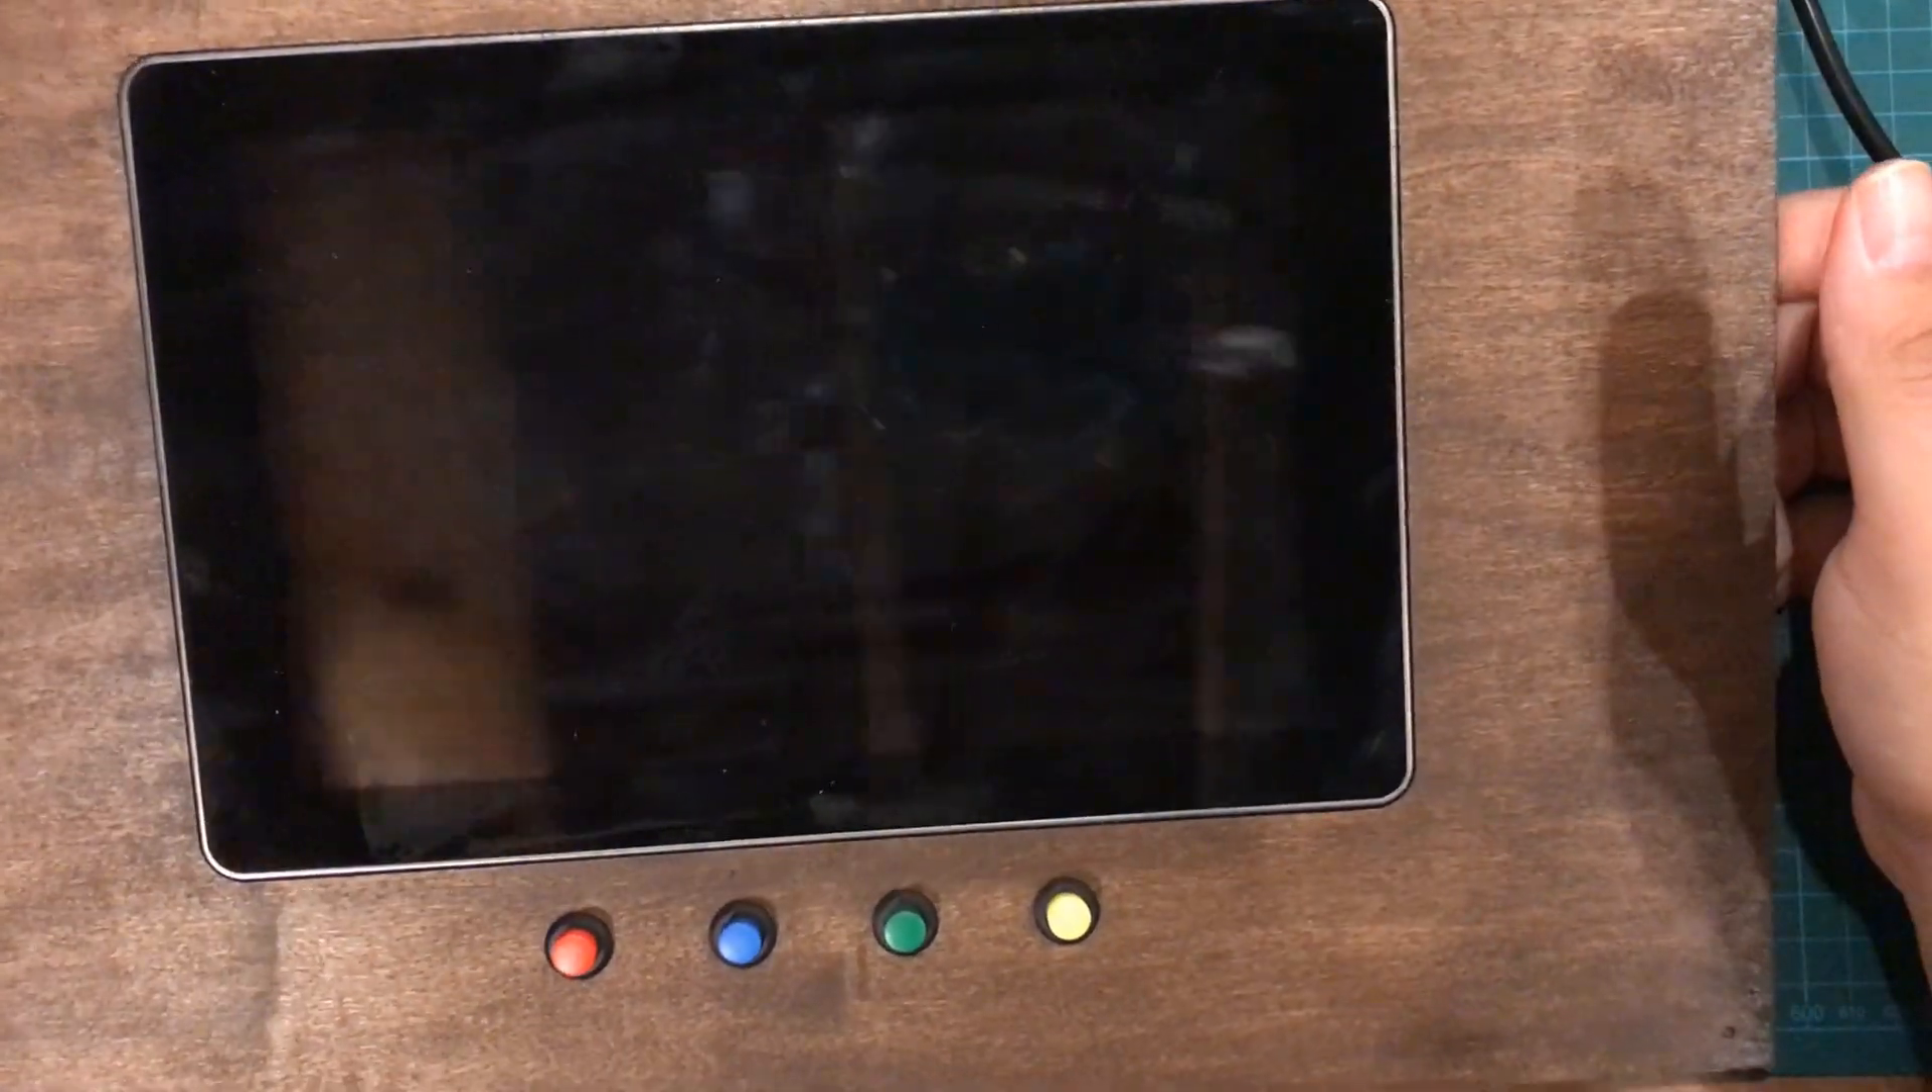So I've got the Raspad mounted in the actual bezel here for it and I've got these four buttons.